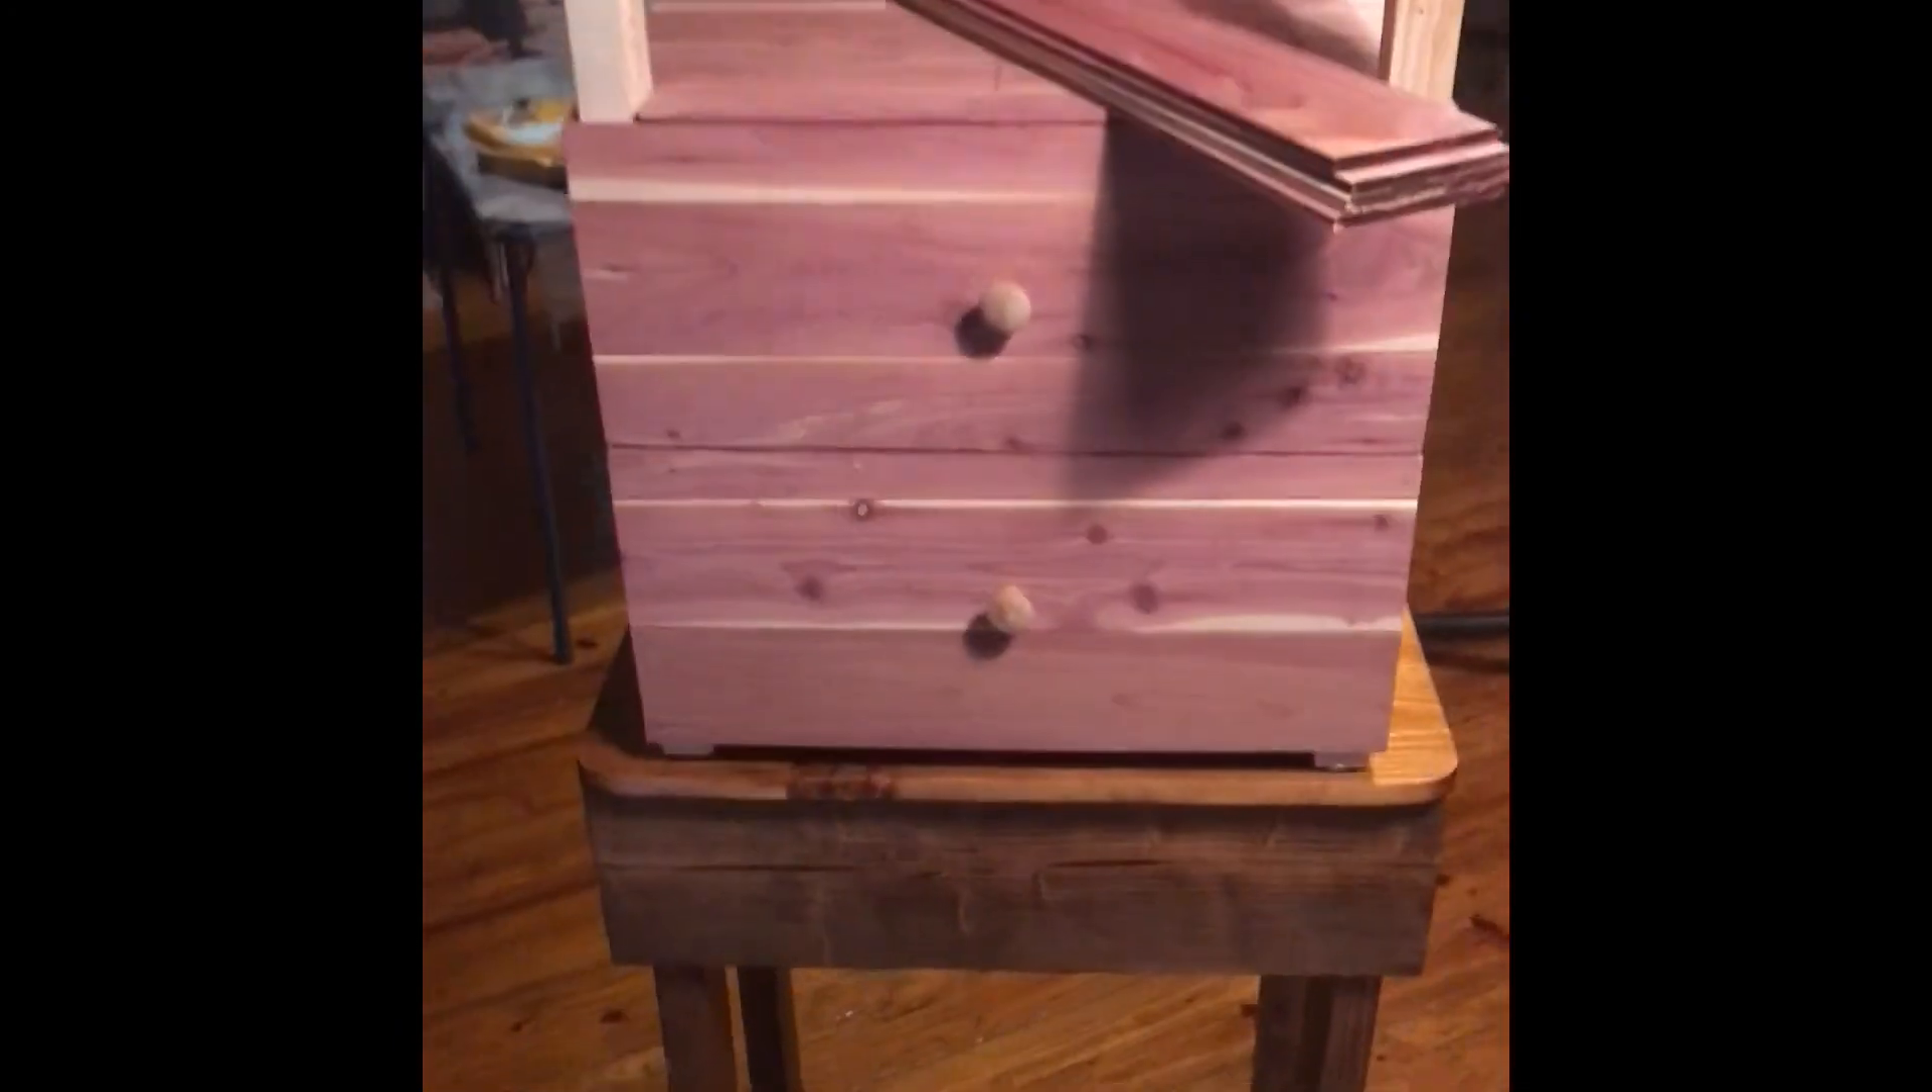I went ahead and put the knobs on. So, there's the knobs.